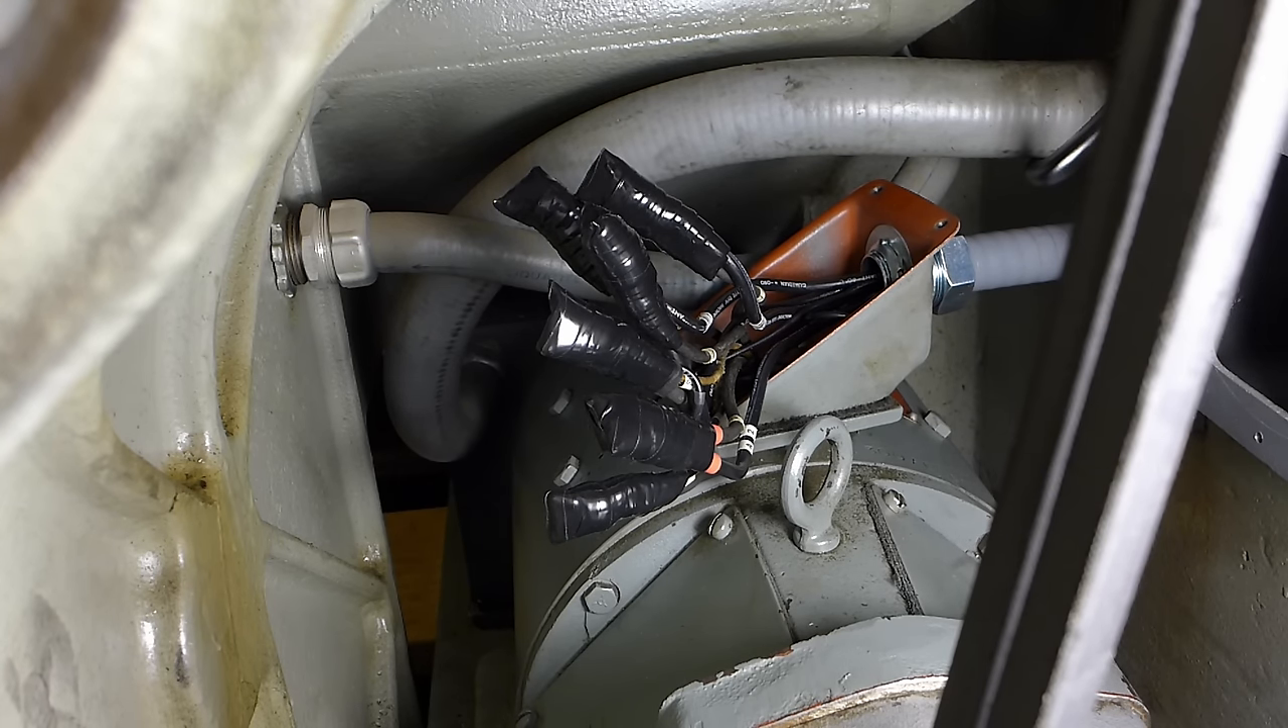All right well all my connections are done just gotta shove them back in that box.